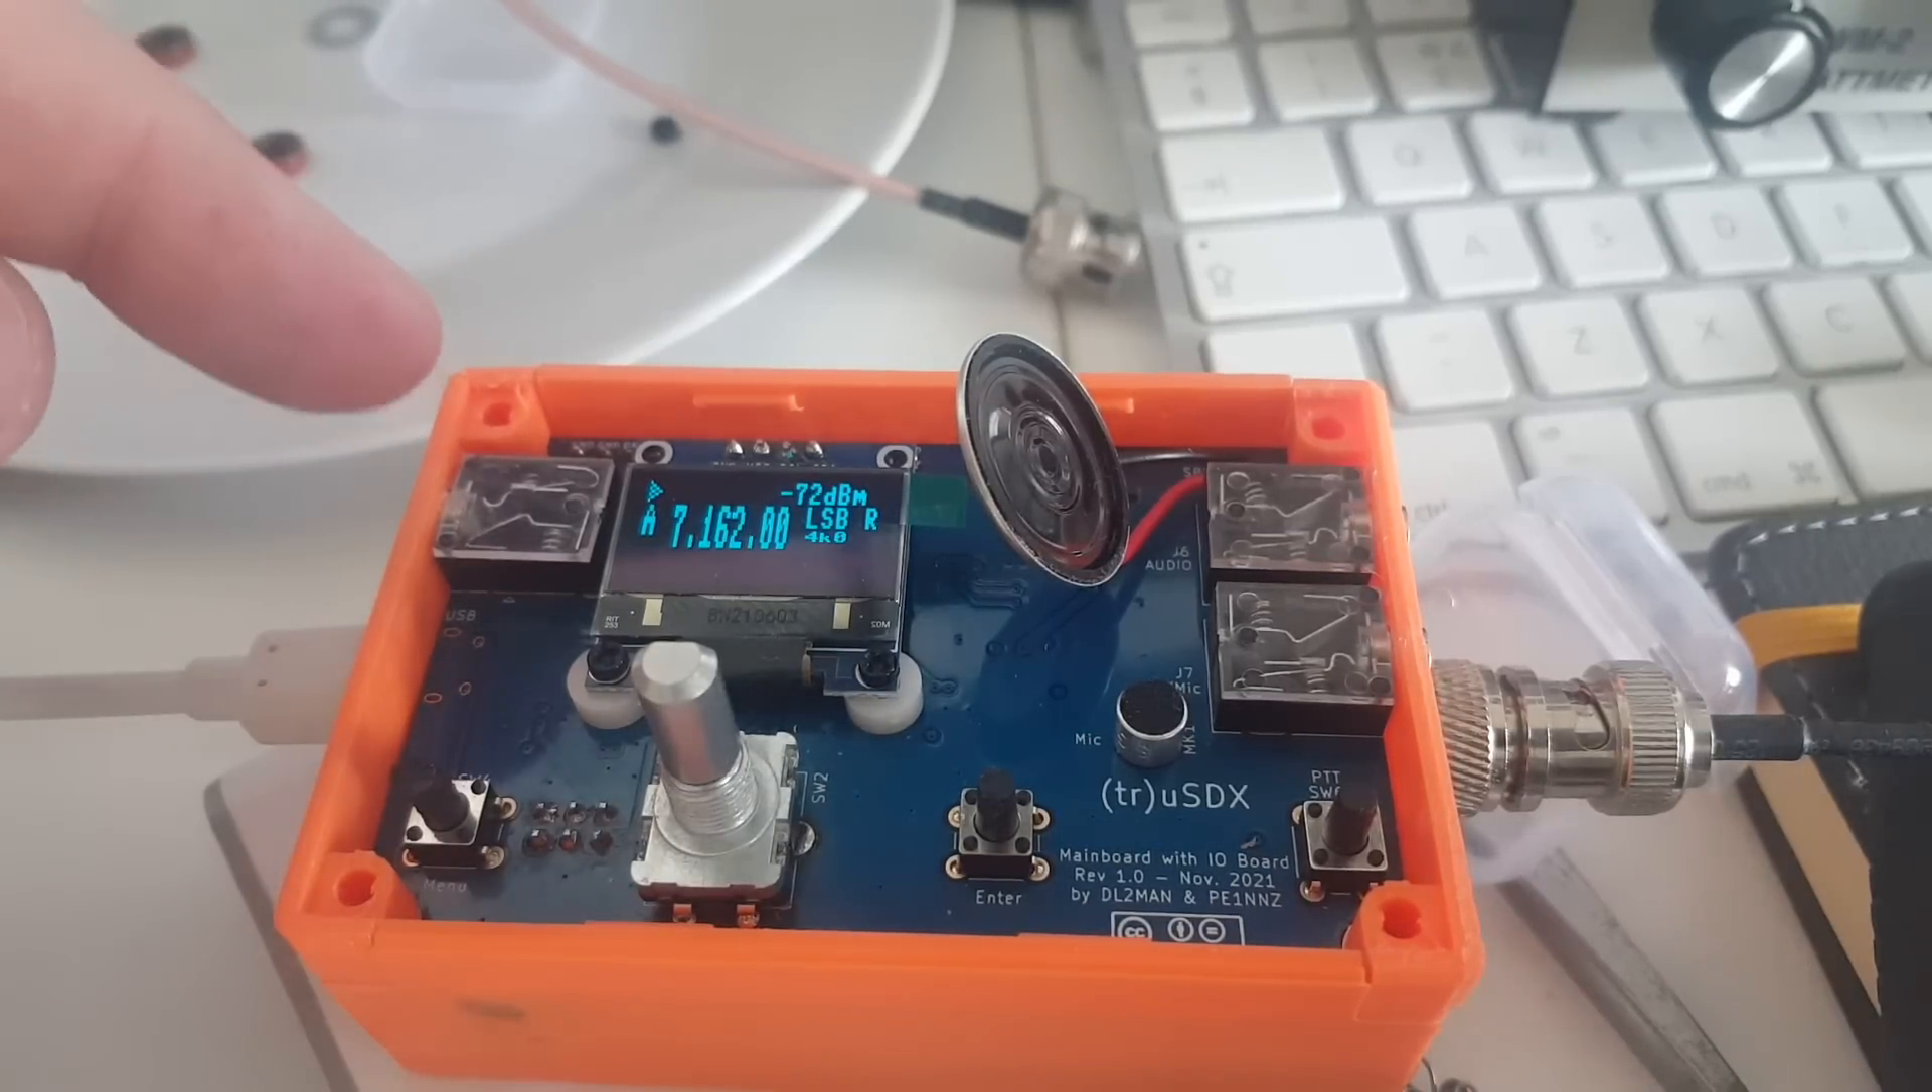I haven't closed the case yet. I don't have the screws long enough.